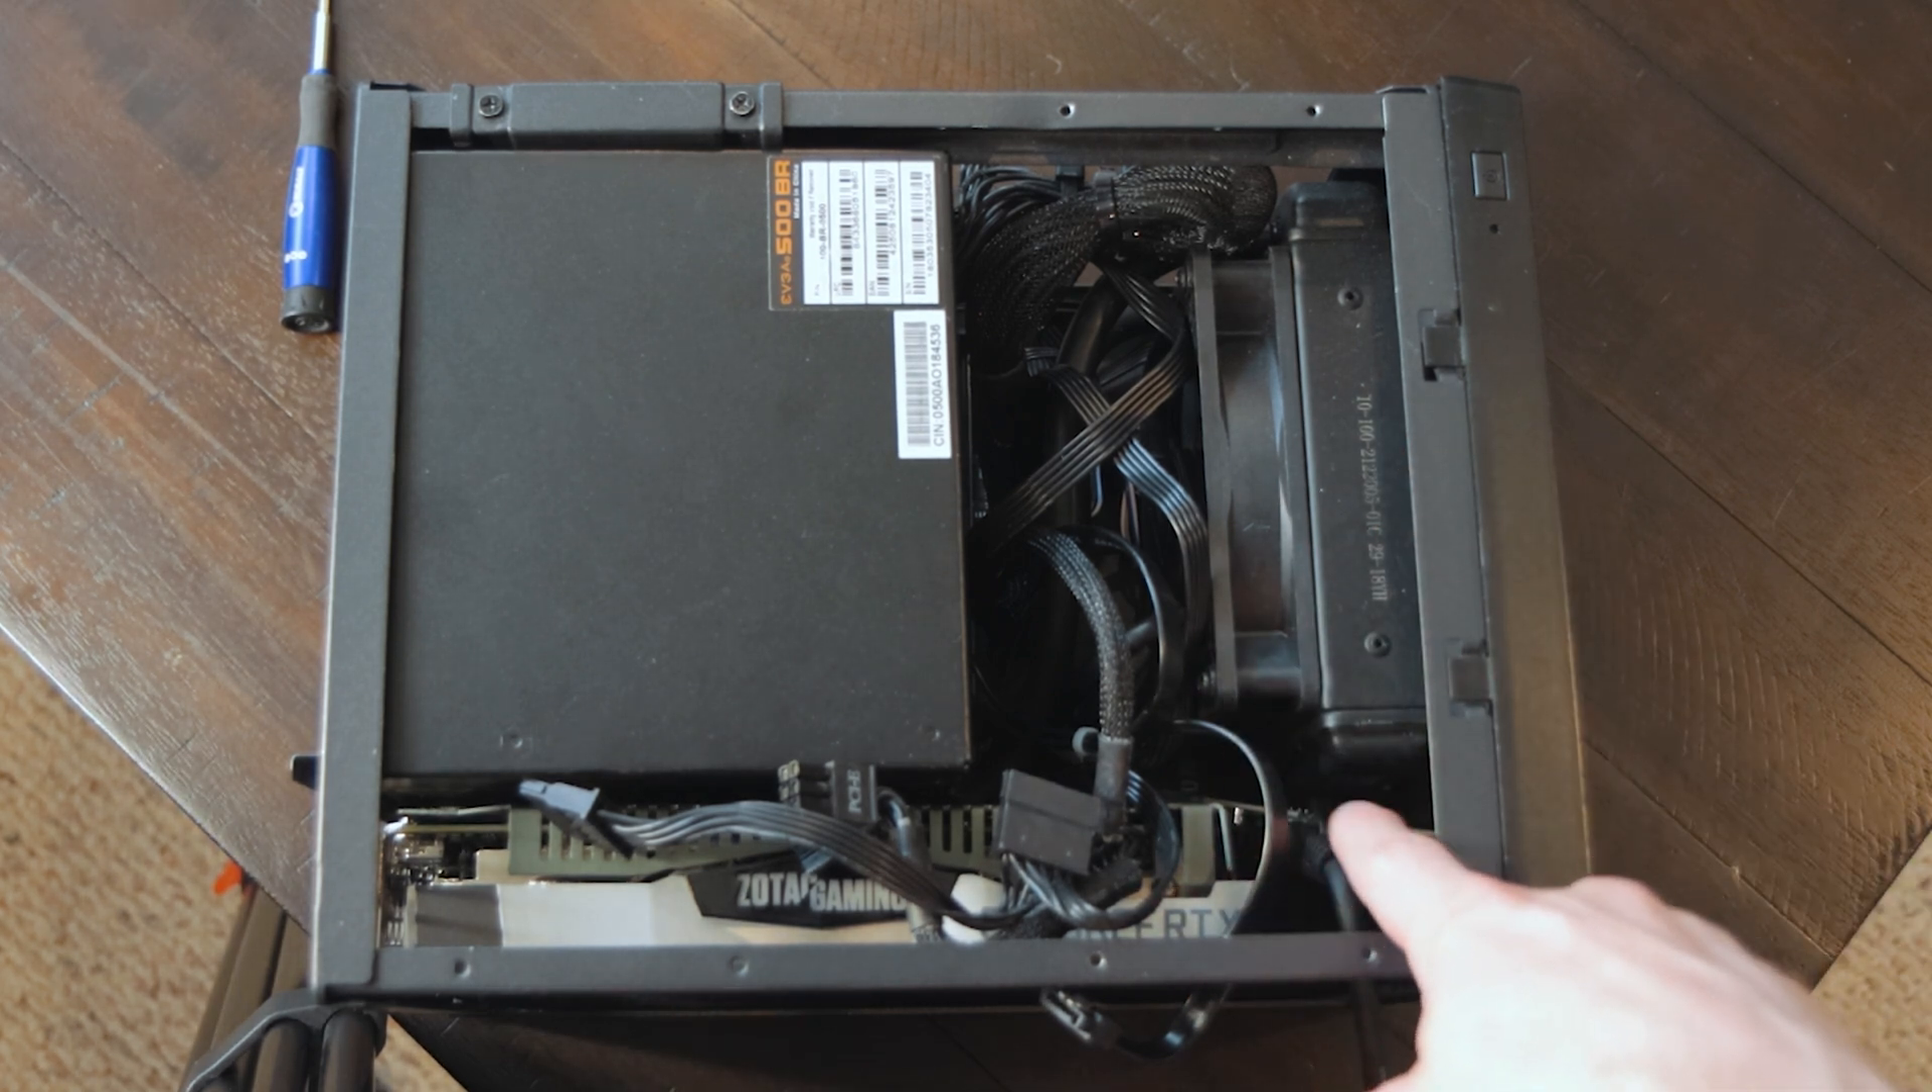So, I have the card installed here. I put the computer back together, roughly. I have the card right down here.